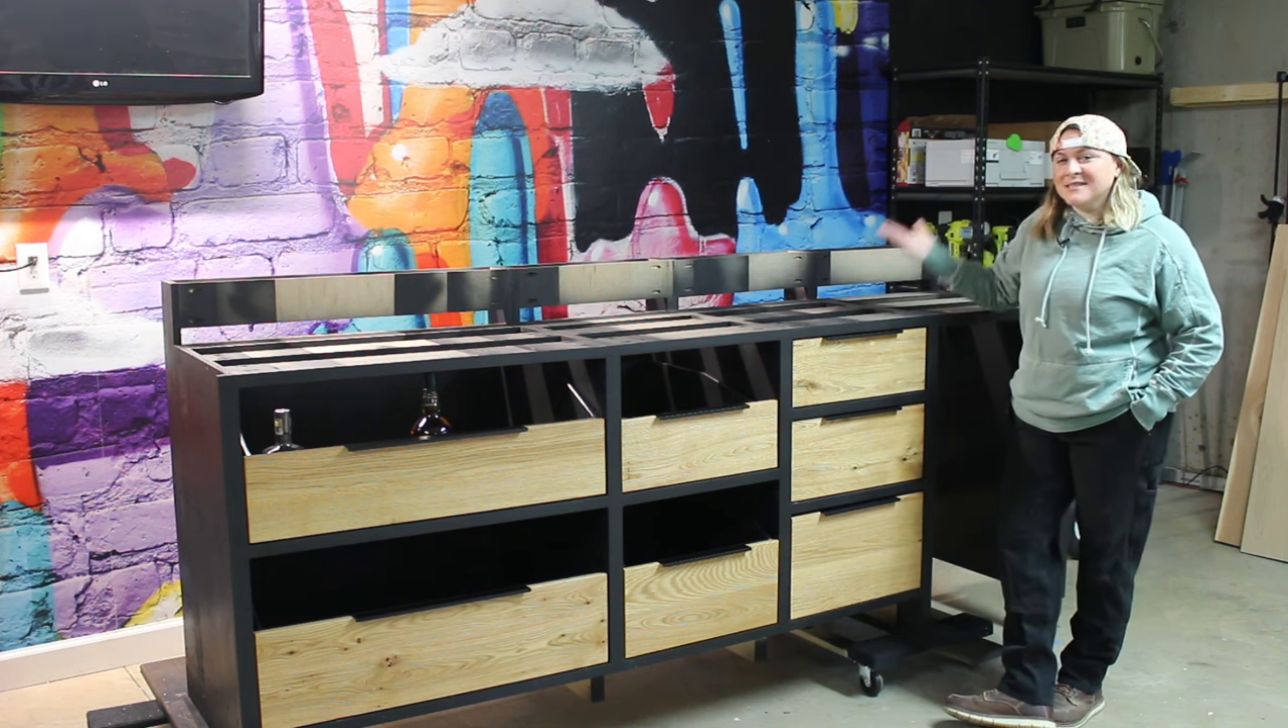I am going to celebrate a major win though and that's by getting all of these drawers installed on this front face here.